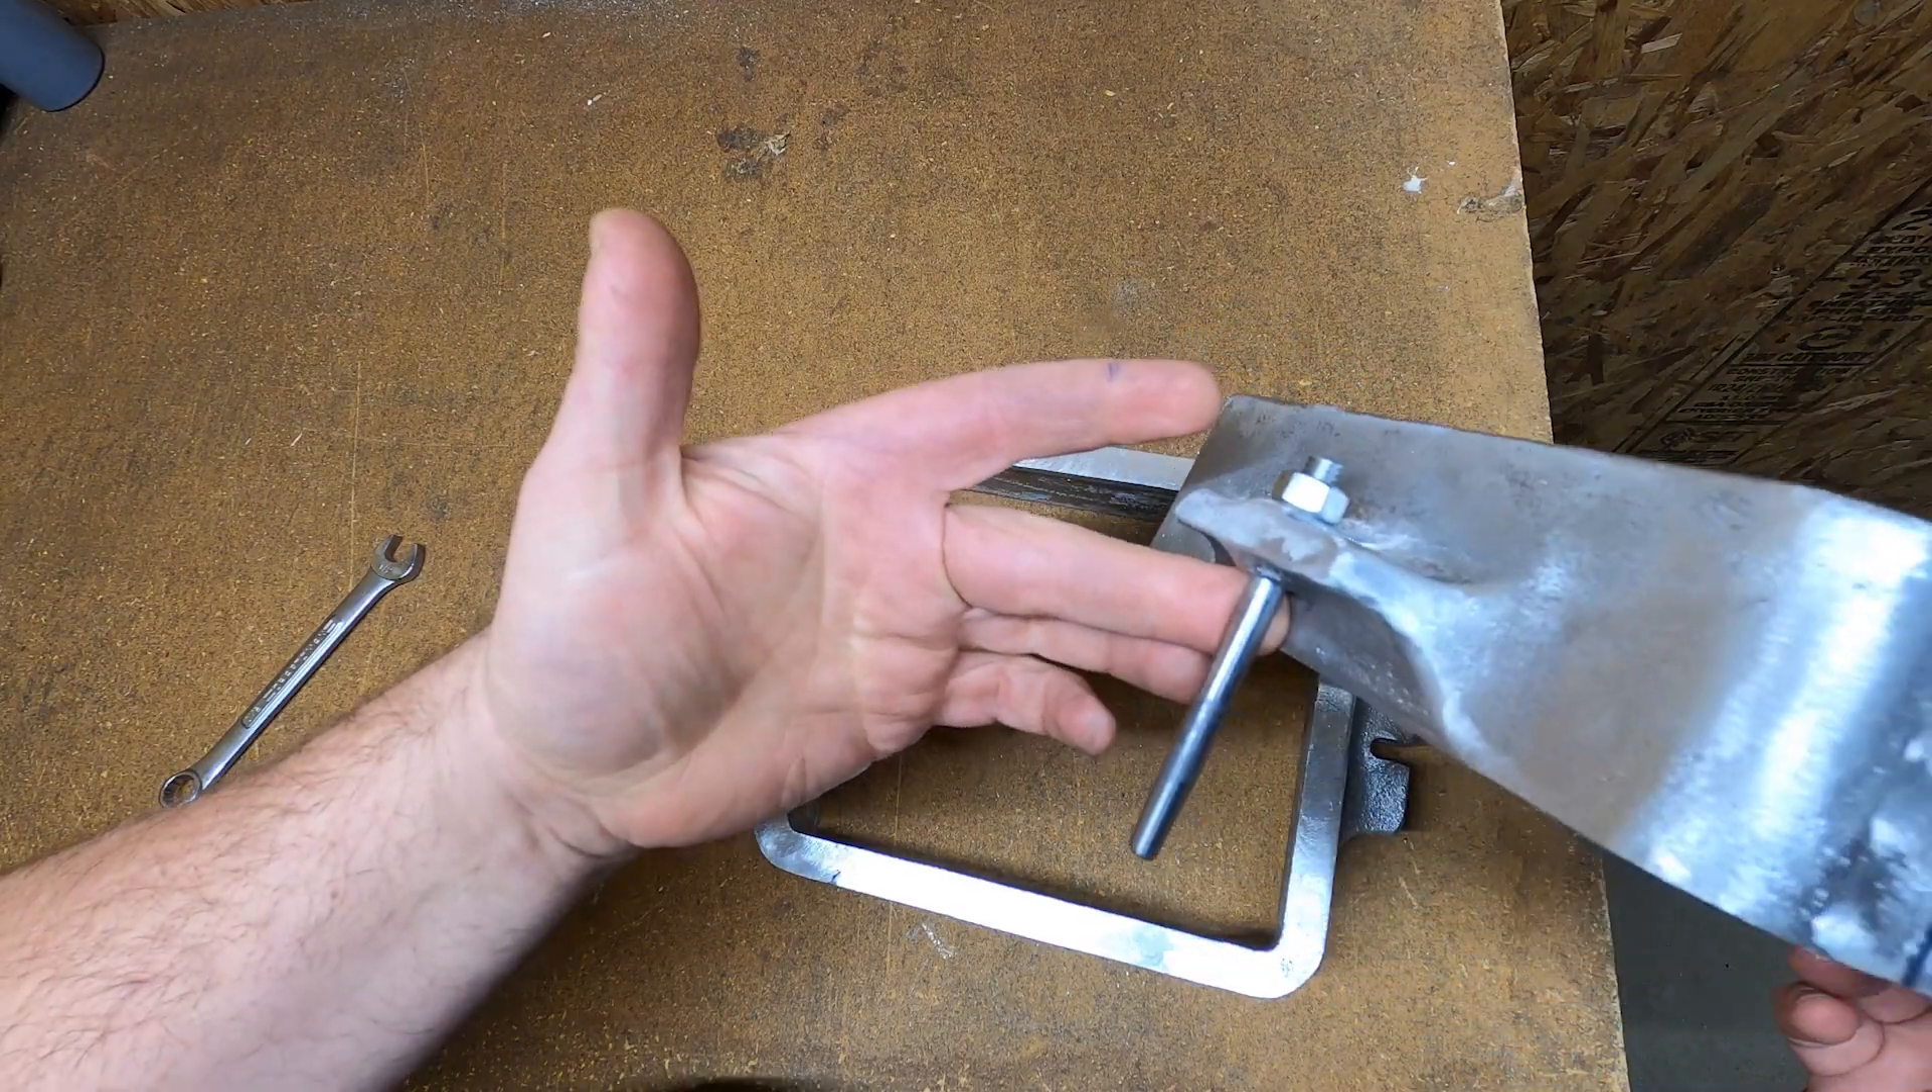I have one side with the pin already in it and i want to show you some mistakes here first.